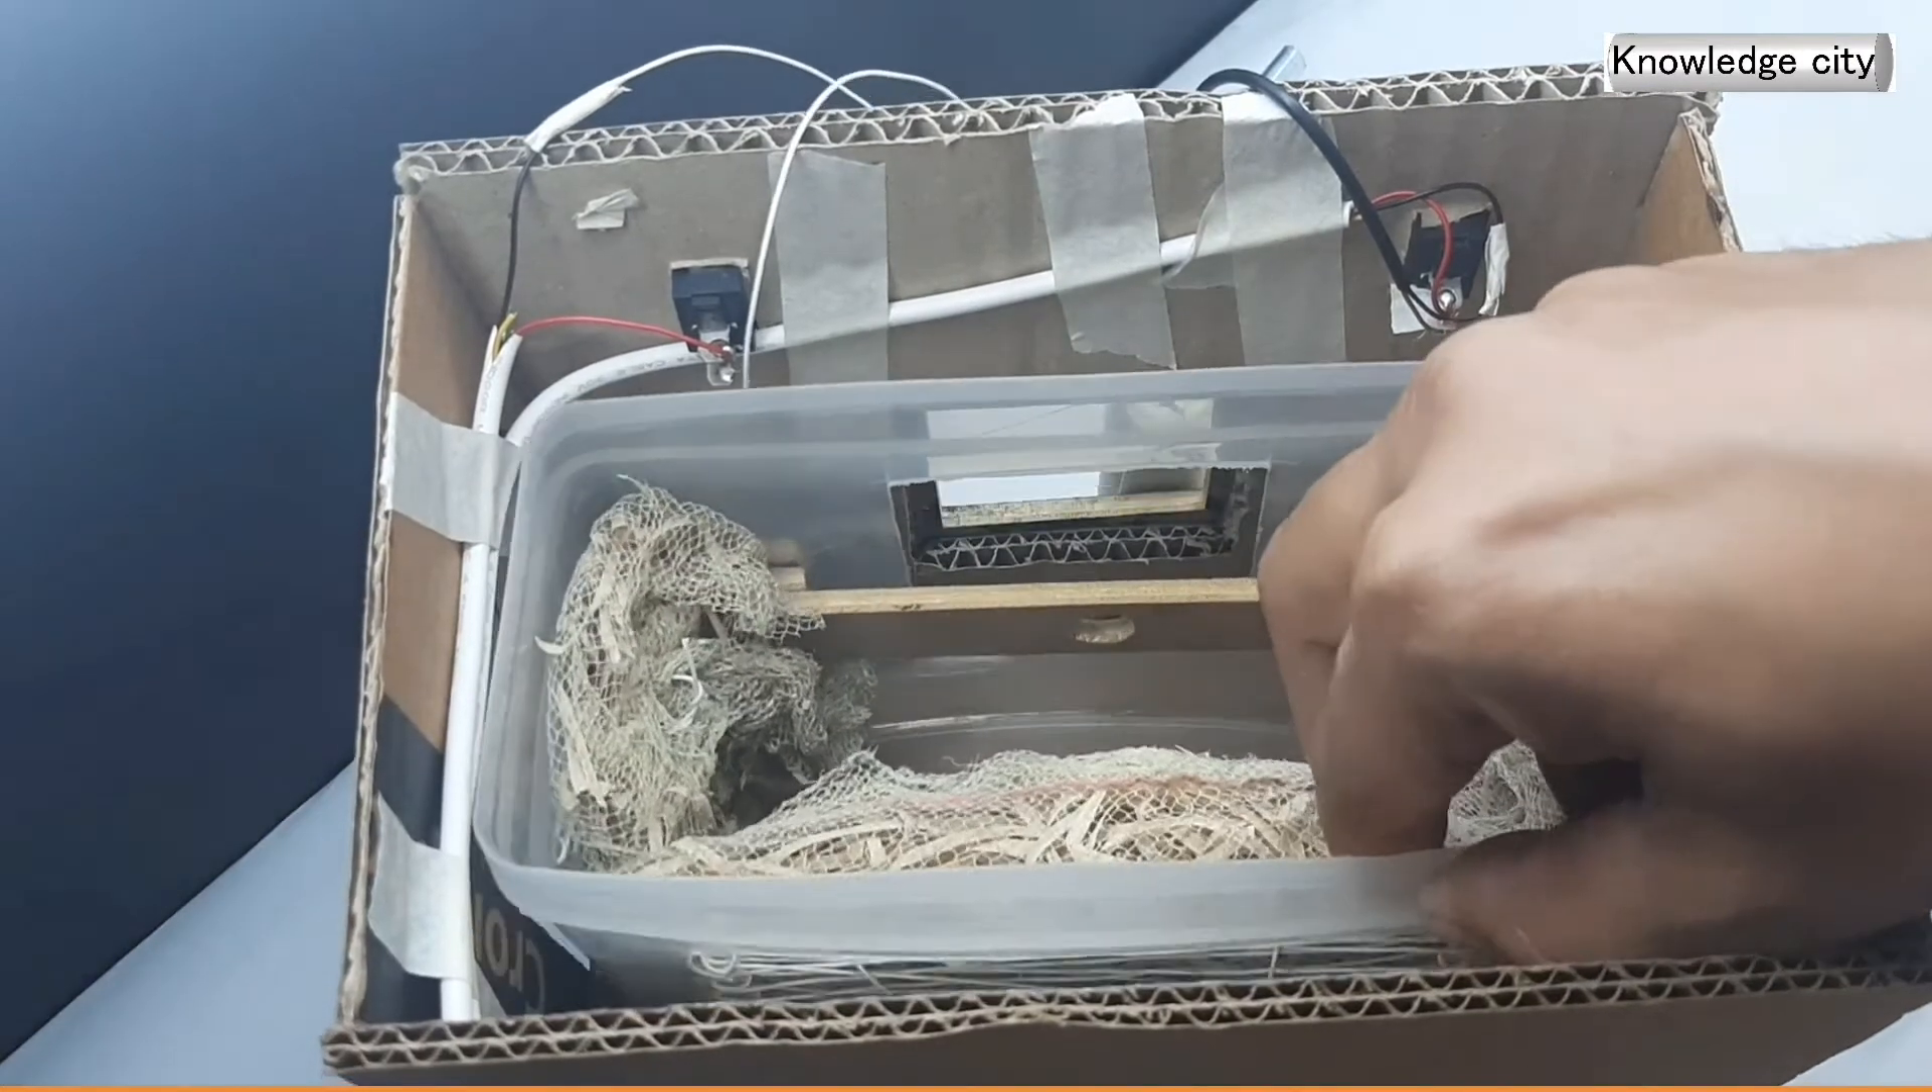यह हमारा जो प्लास्टिक का डबा था वो अंदर डाल दिया।